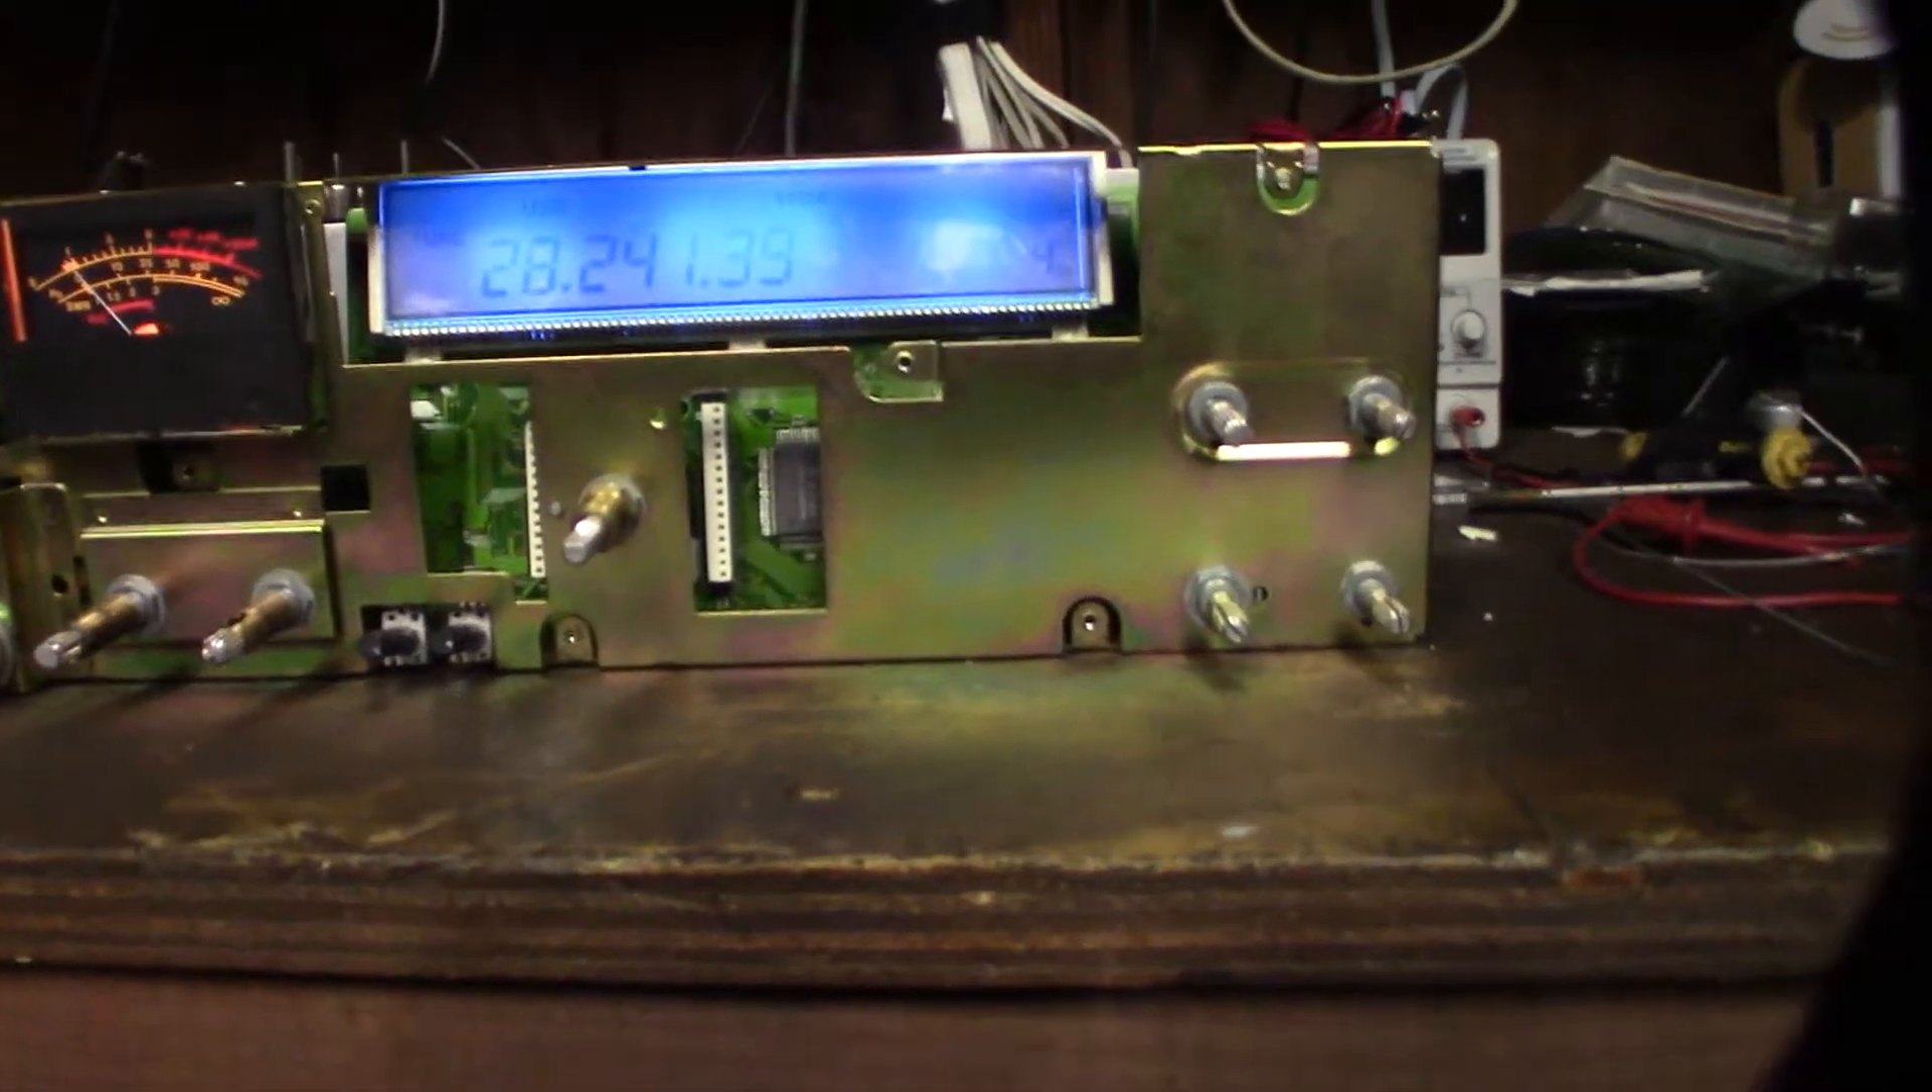All right guys man I can't believe I got that LCD back on there.